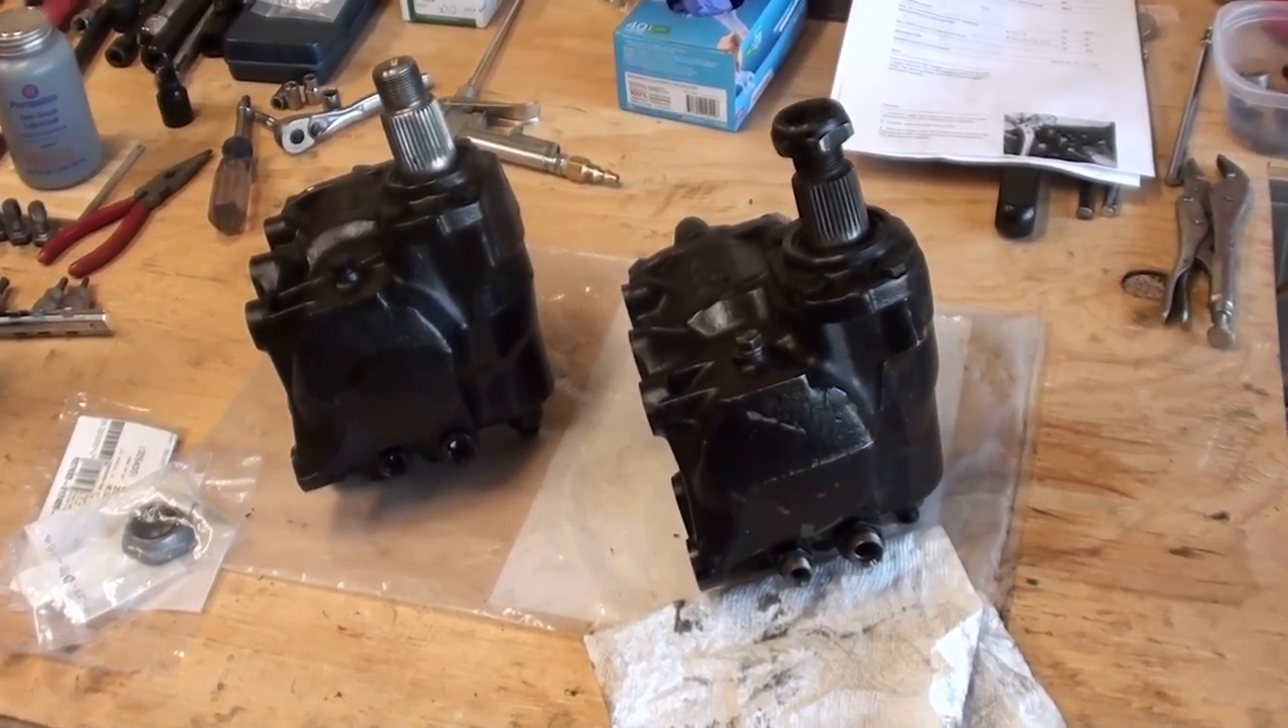Alright, so now you have your steering gearbox out of the car.